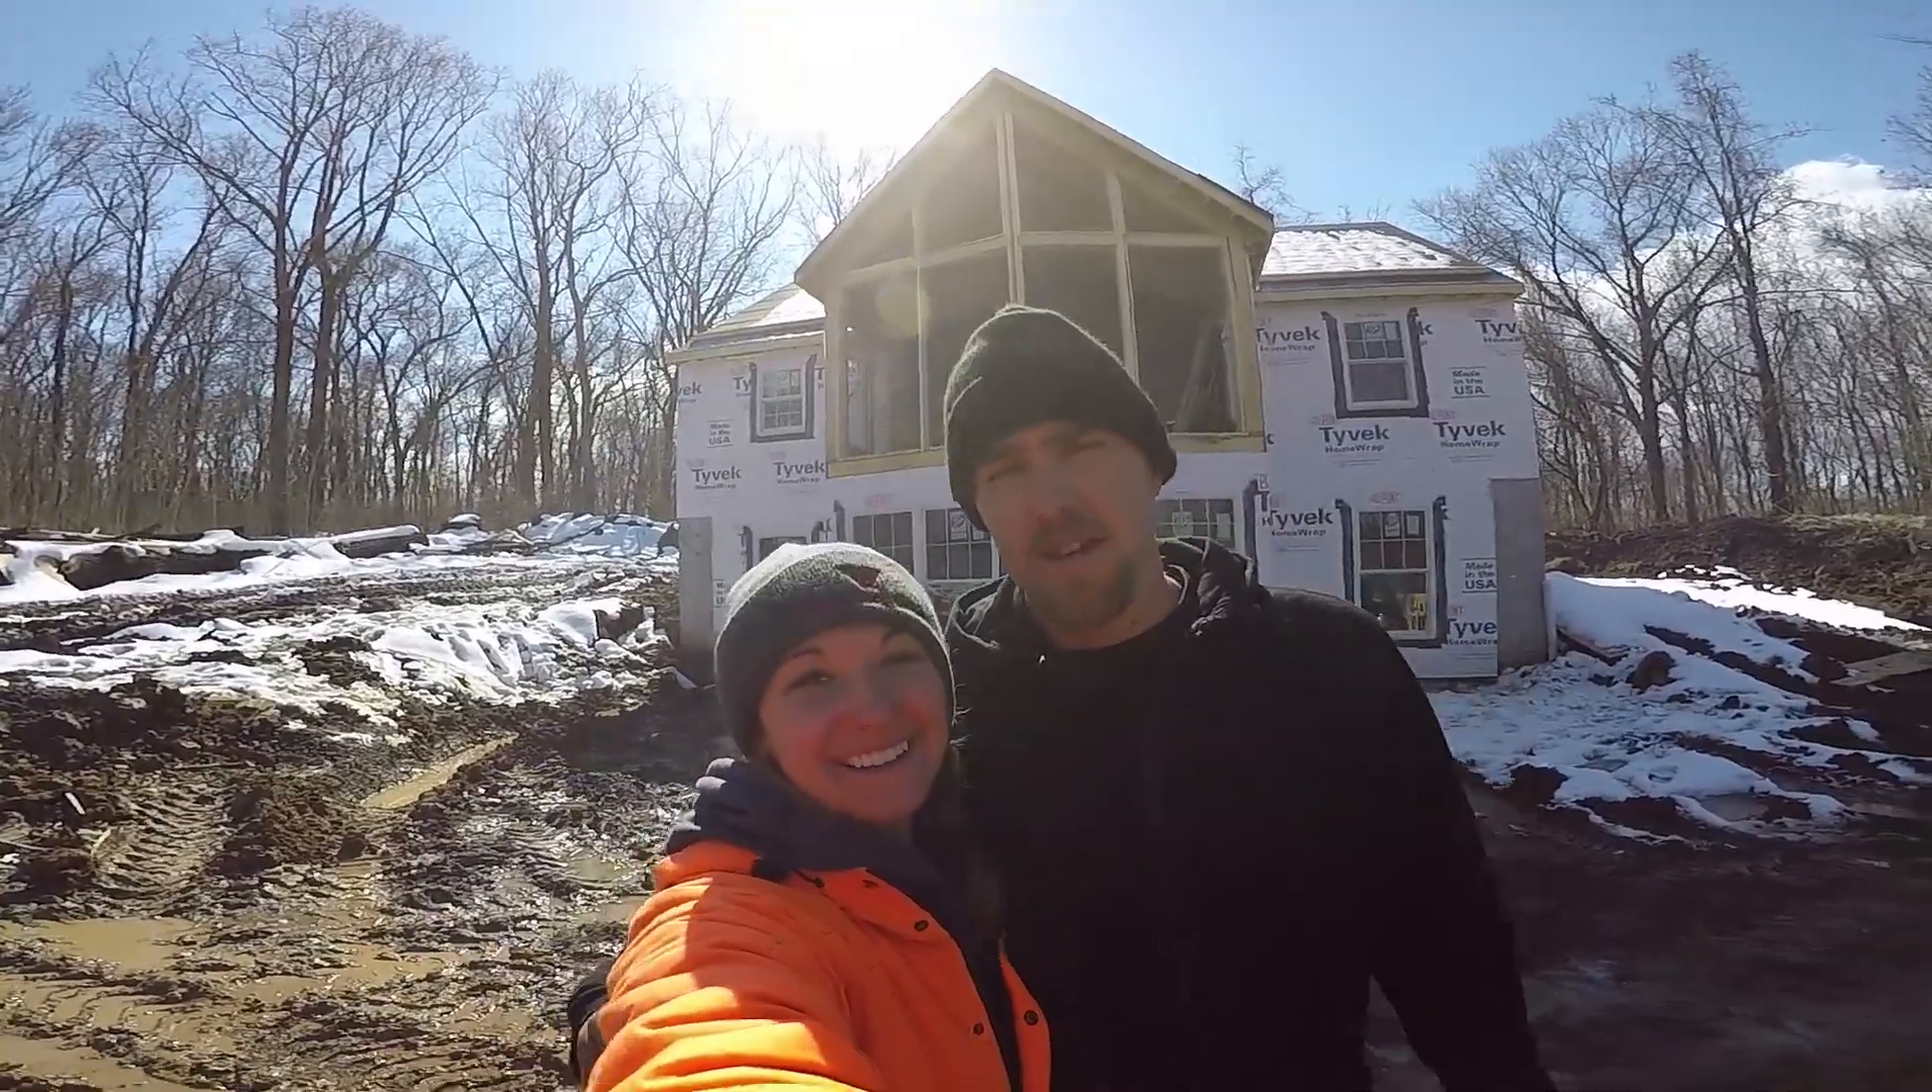We've got all the windows in, except for the eight picture windows in the front.